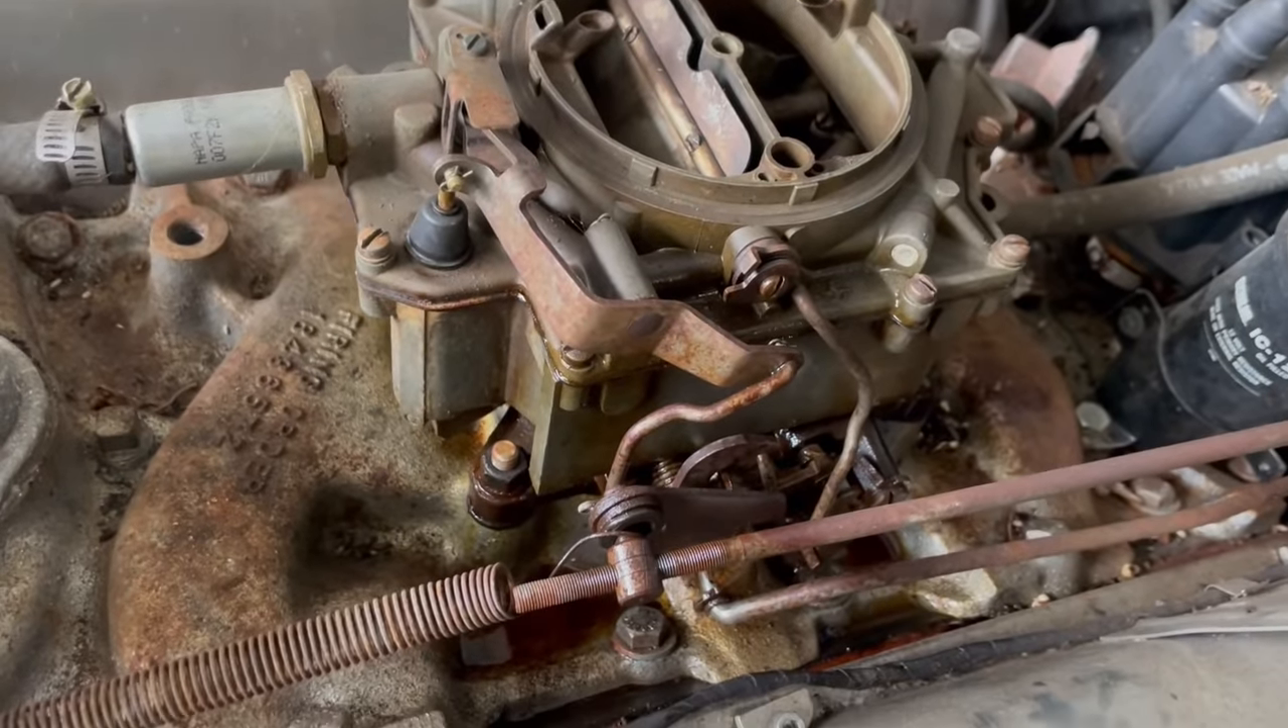All right, I've got the air cleaner off. This is a carburetor I haven't seen in a lot of years.